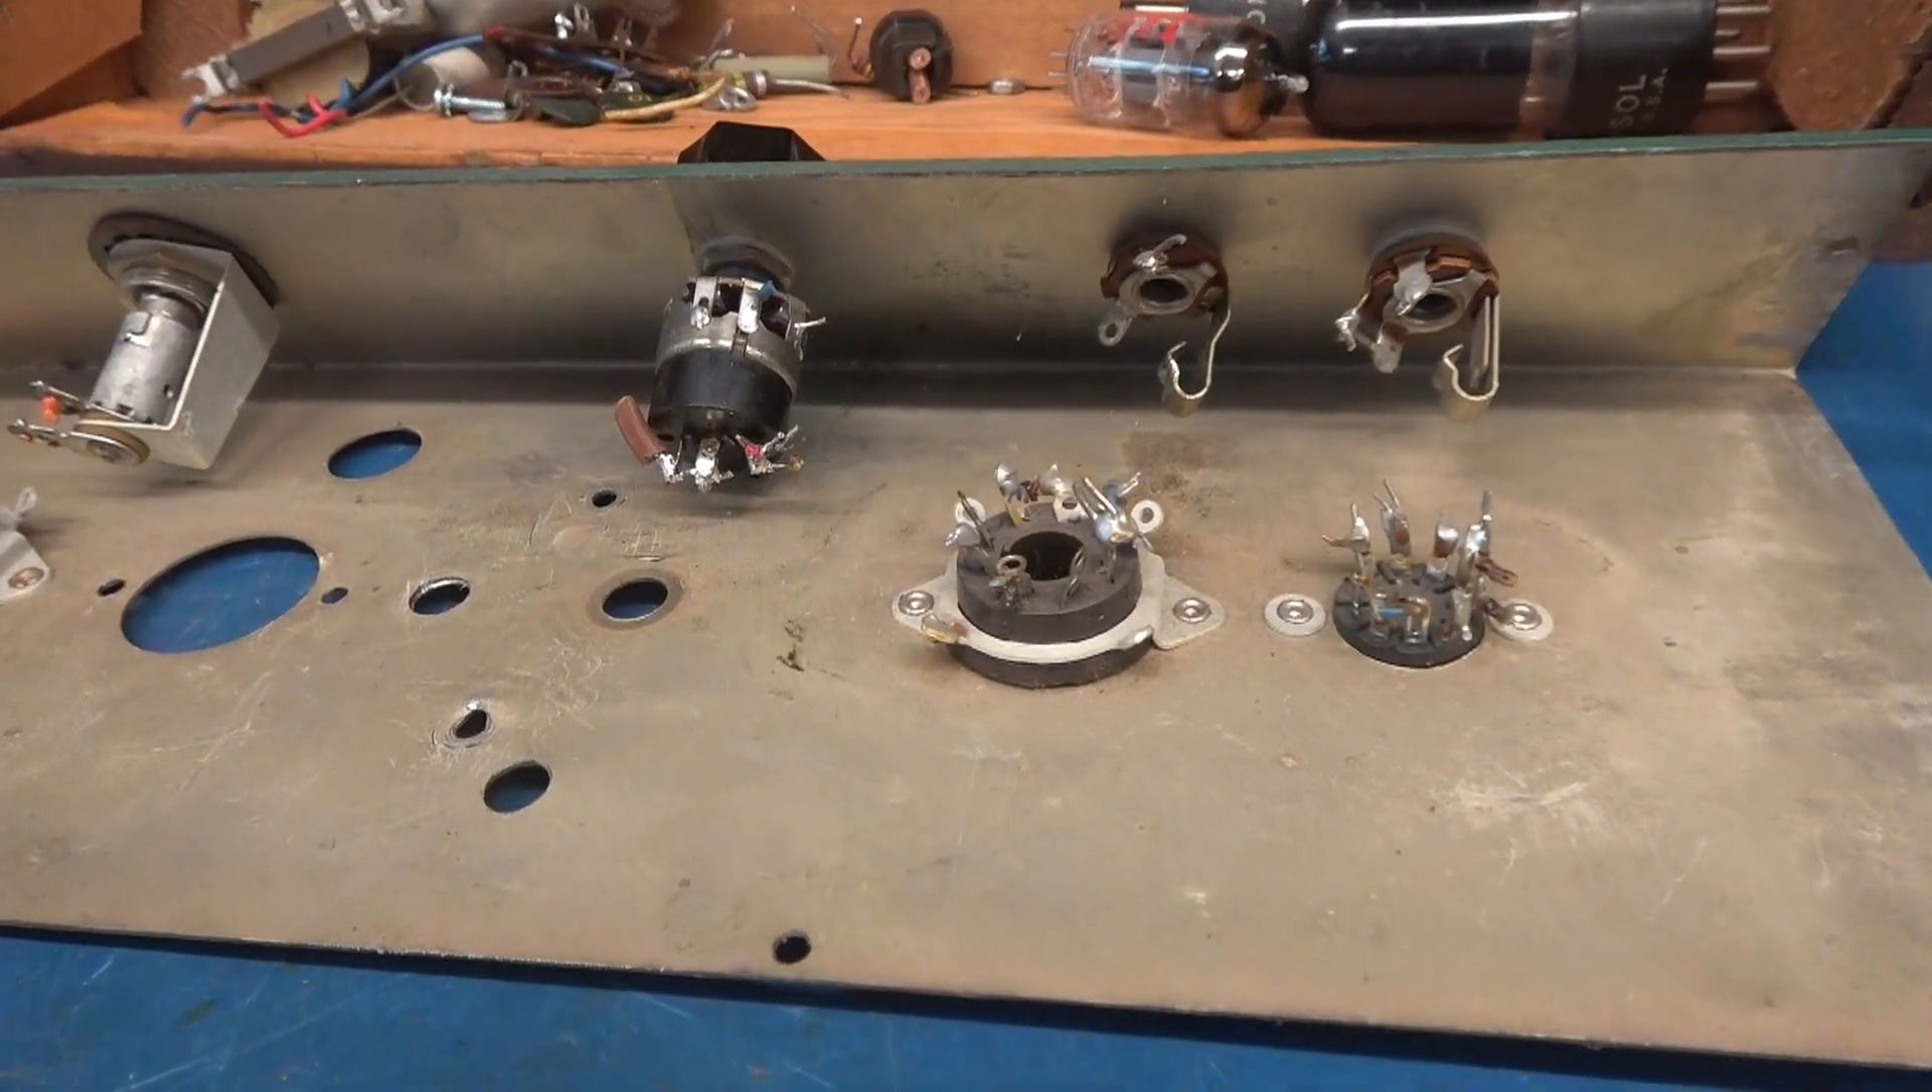Stripped down chassis. Right down to the tube sockets, a couple jacks, volume pot.